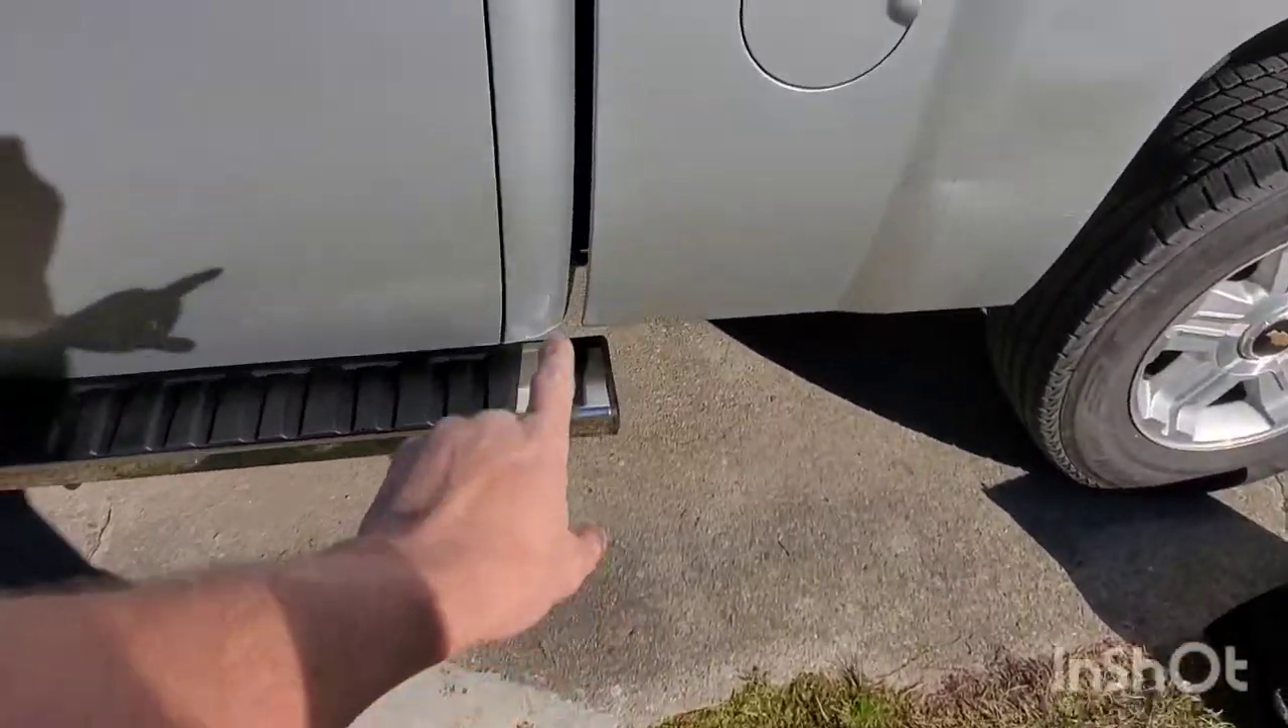Now, they make these for a crew cab, but it works just fine for an extended cab if you don't mind a little bit of overhang back here in the back, which I don't.